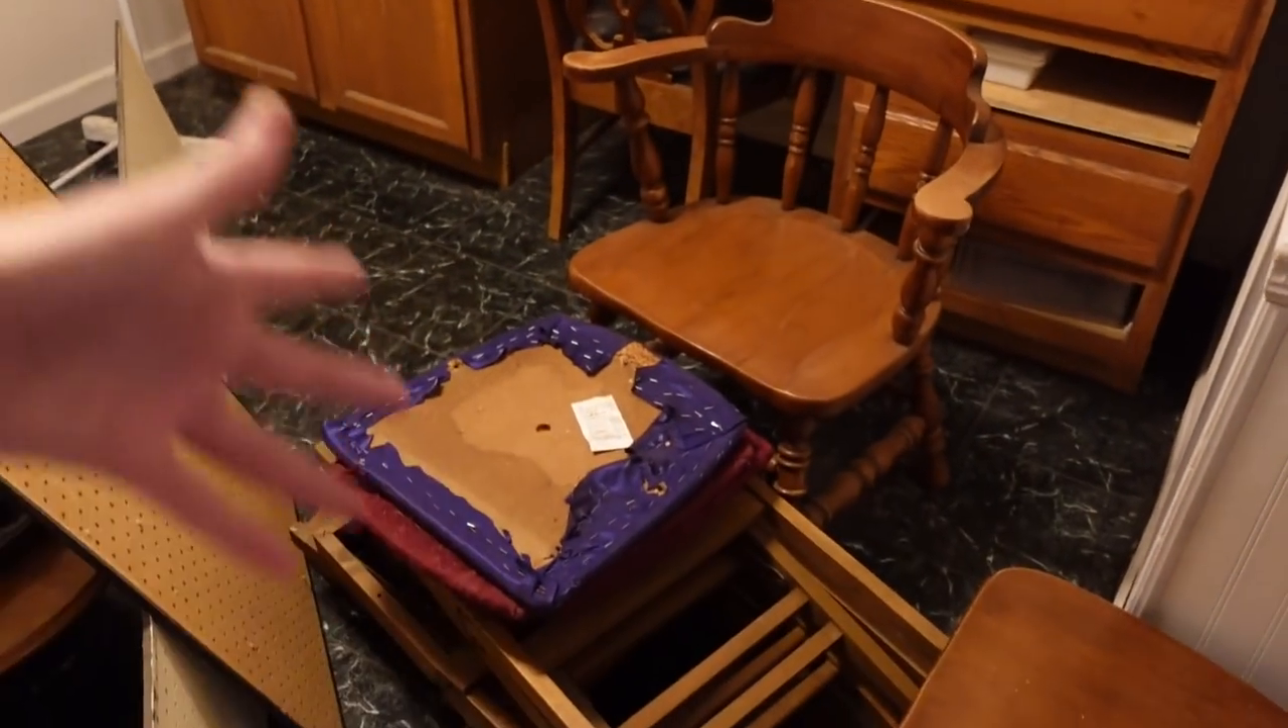The seats are not attached.